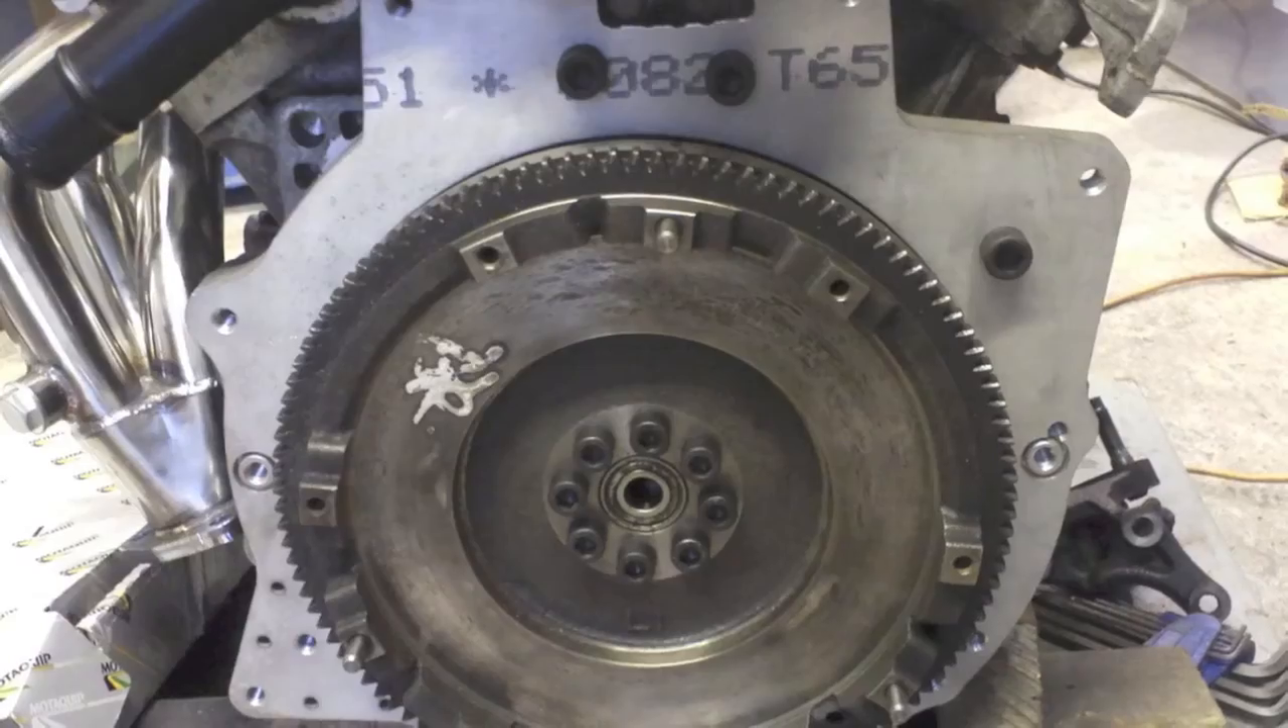So the adapter plate arrived for the KL V6, so I got that bolted up and the flywheel on.